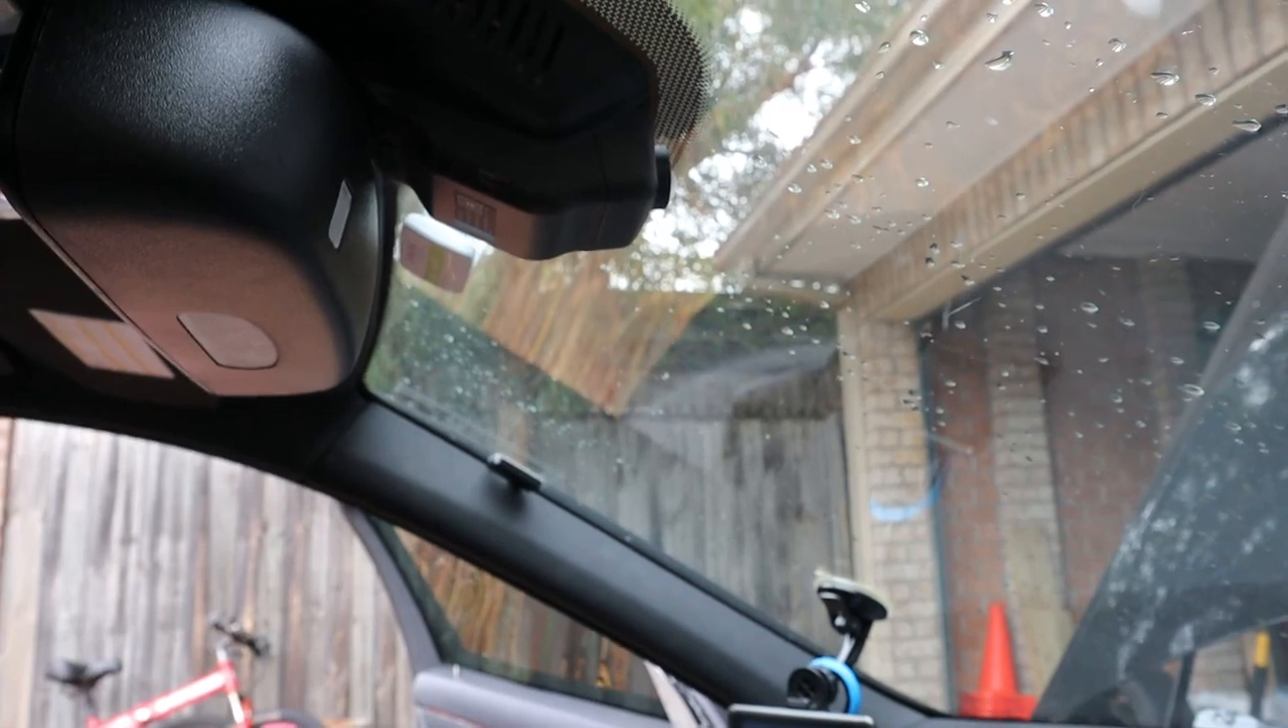Completely installed. The stealth dash cam for the W204. As you can see, there are no wires showing whatsoever.